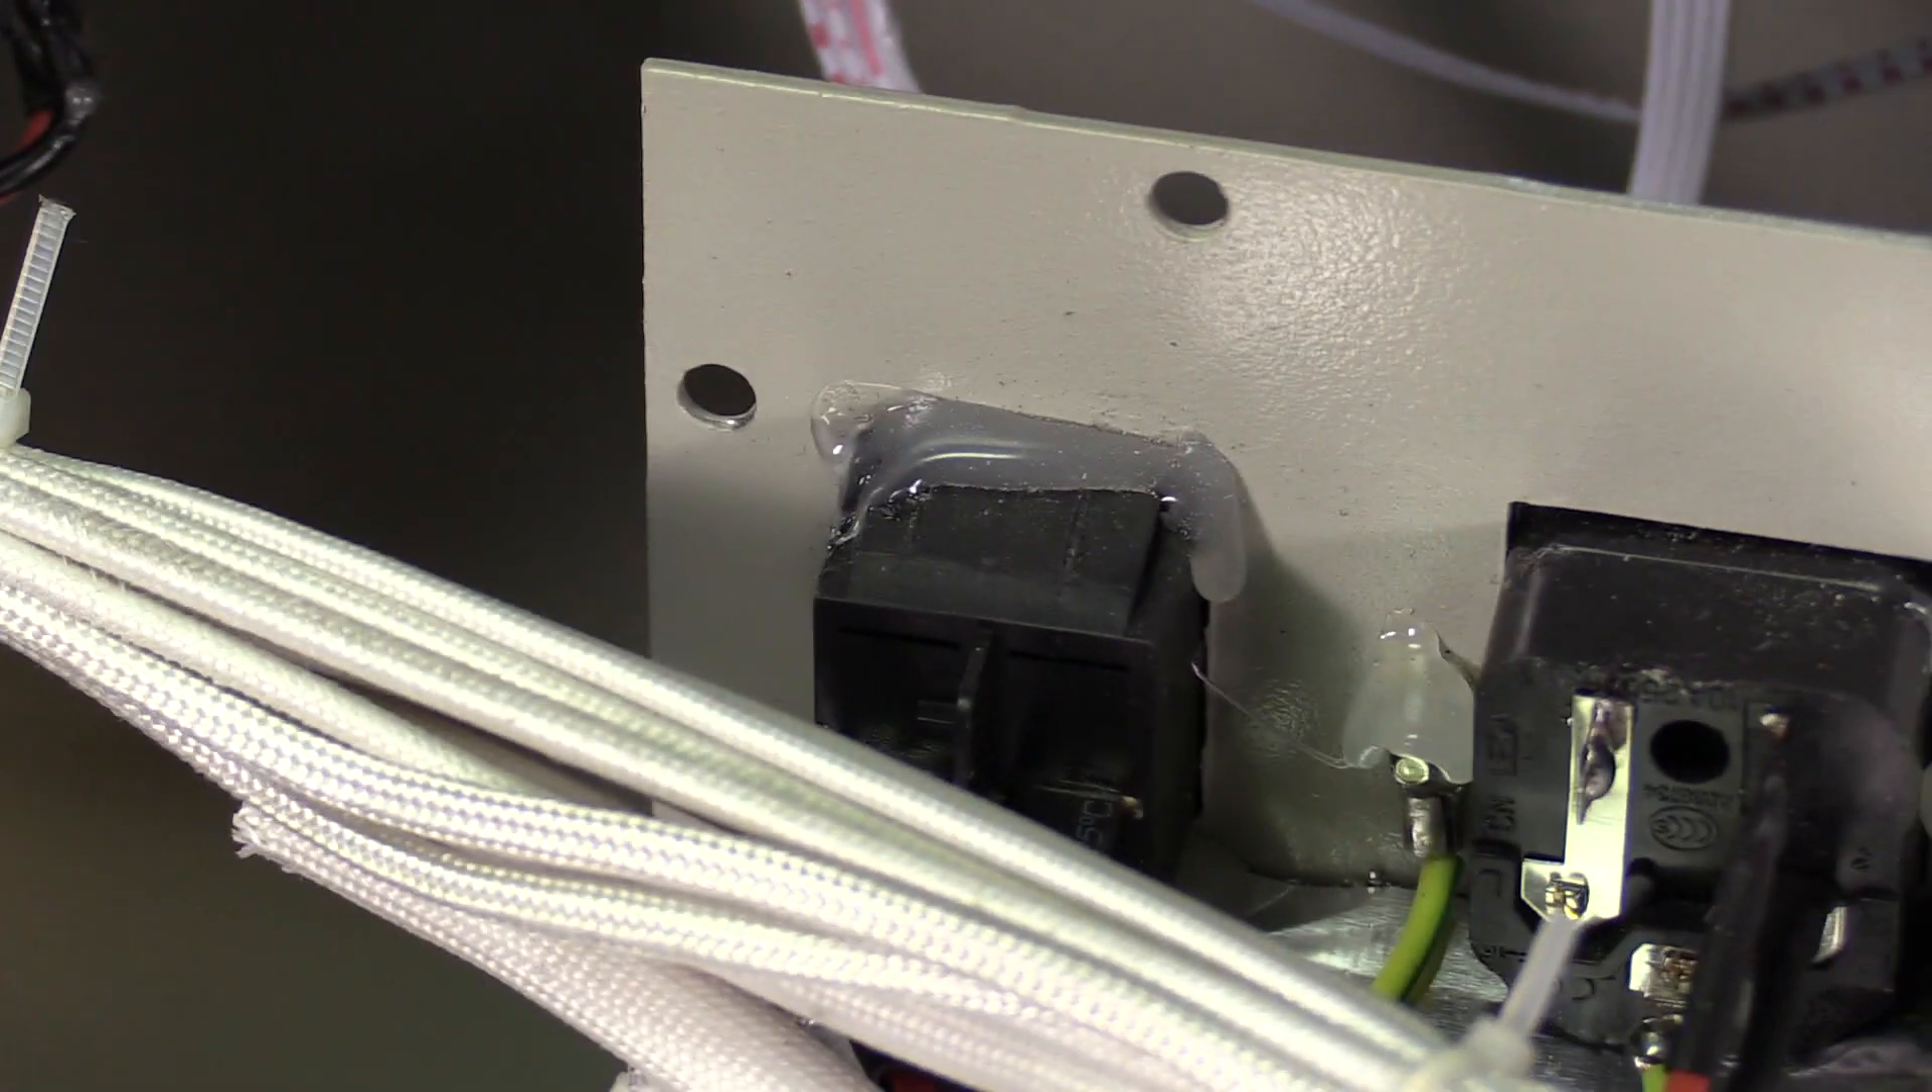Also, the power switch is secured with some hot snot.